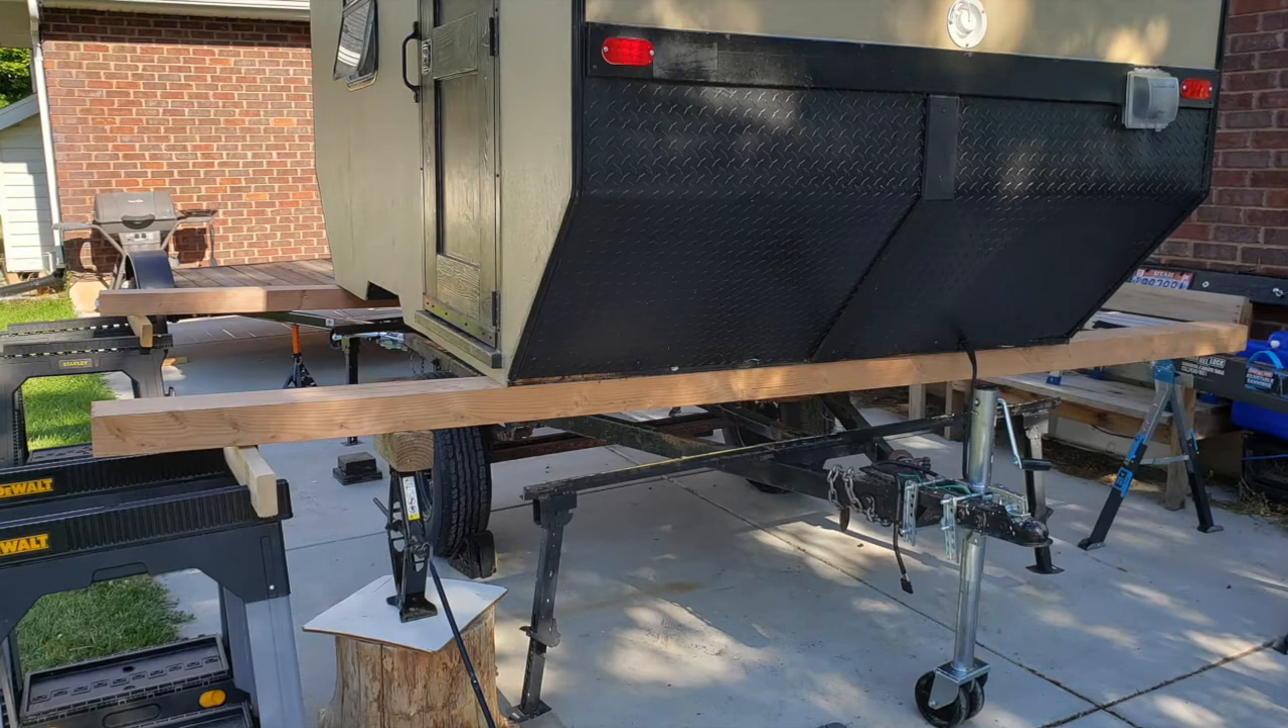The cabin of the camper is completely separated from the frame and it's lifted up and being supported by the saw horses.